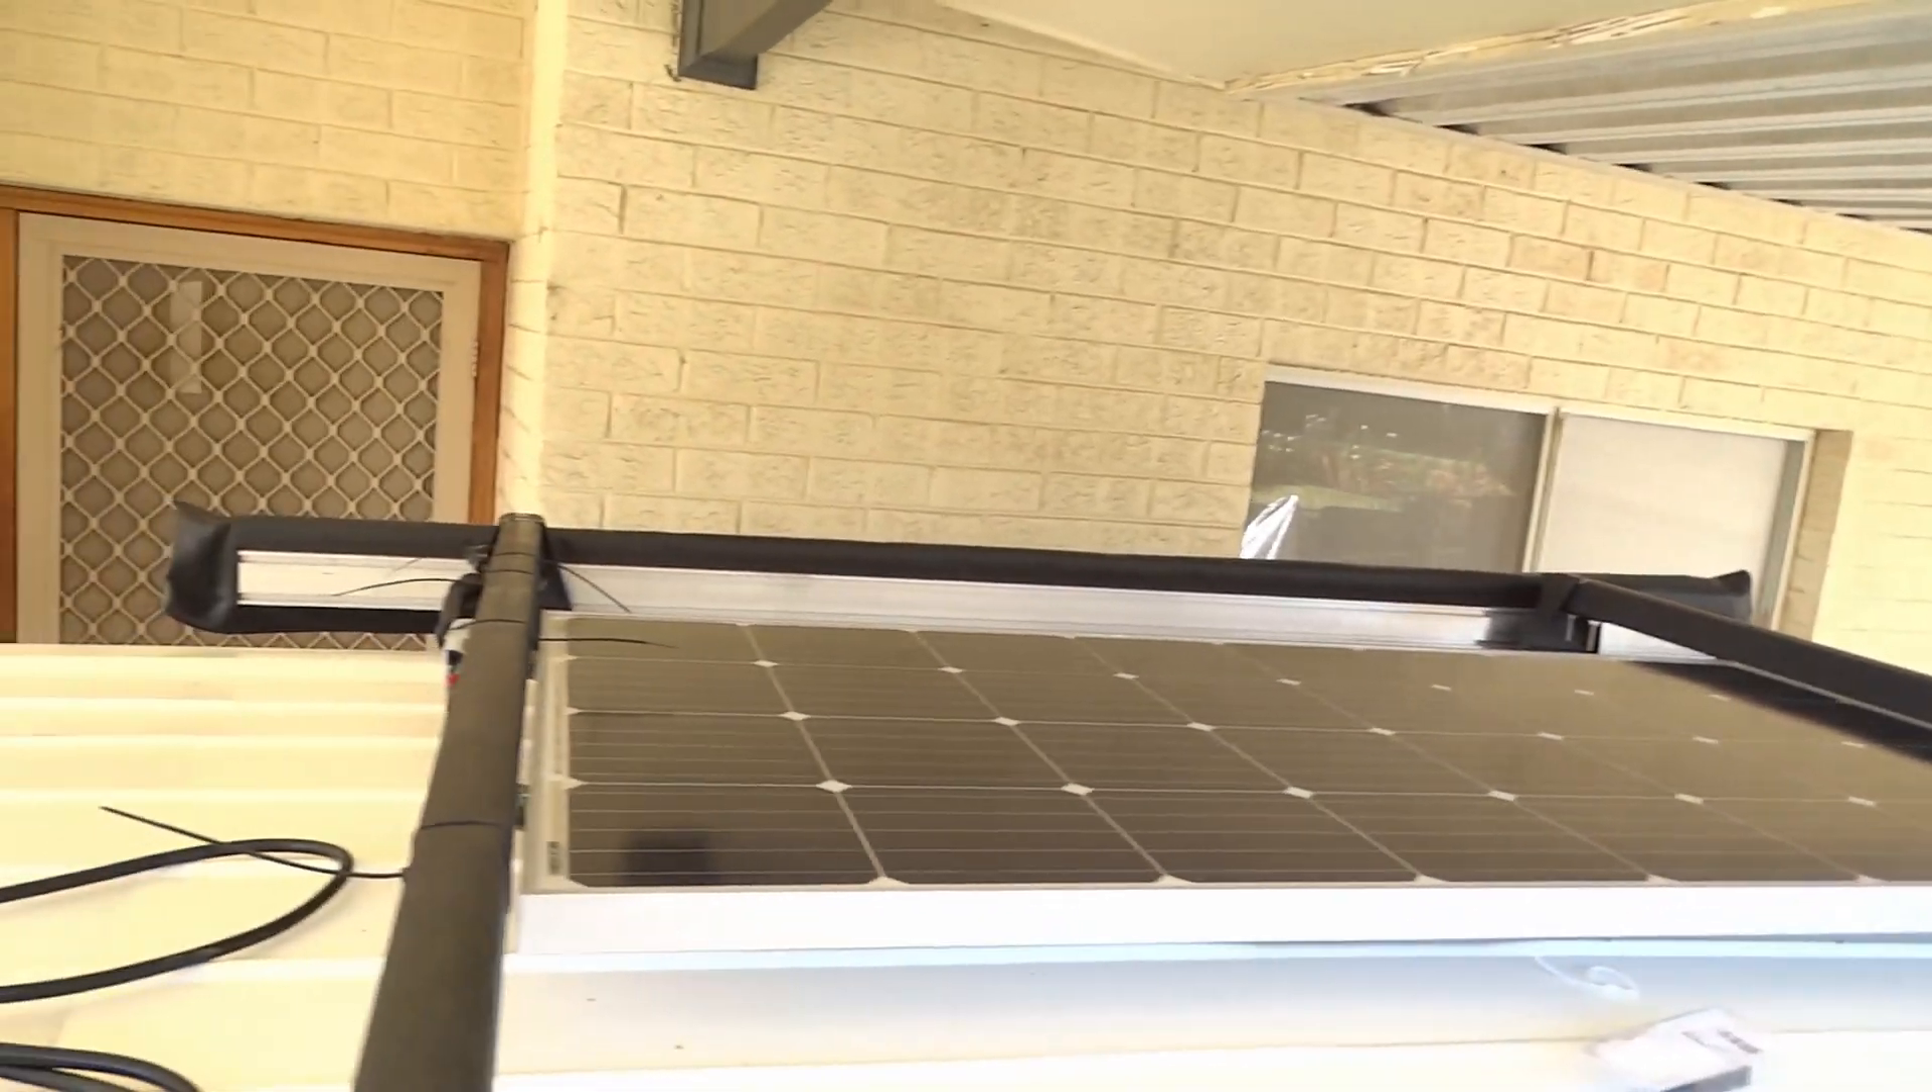Solar panel's now up and i've run the wire along my roof rack here.